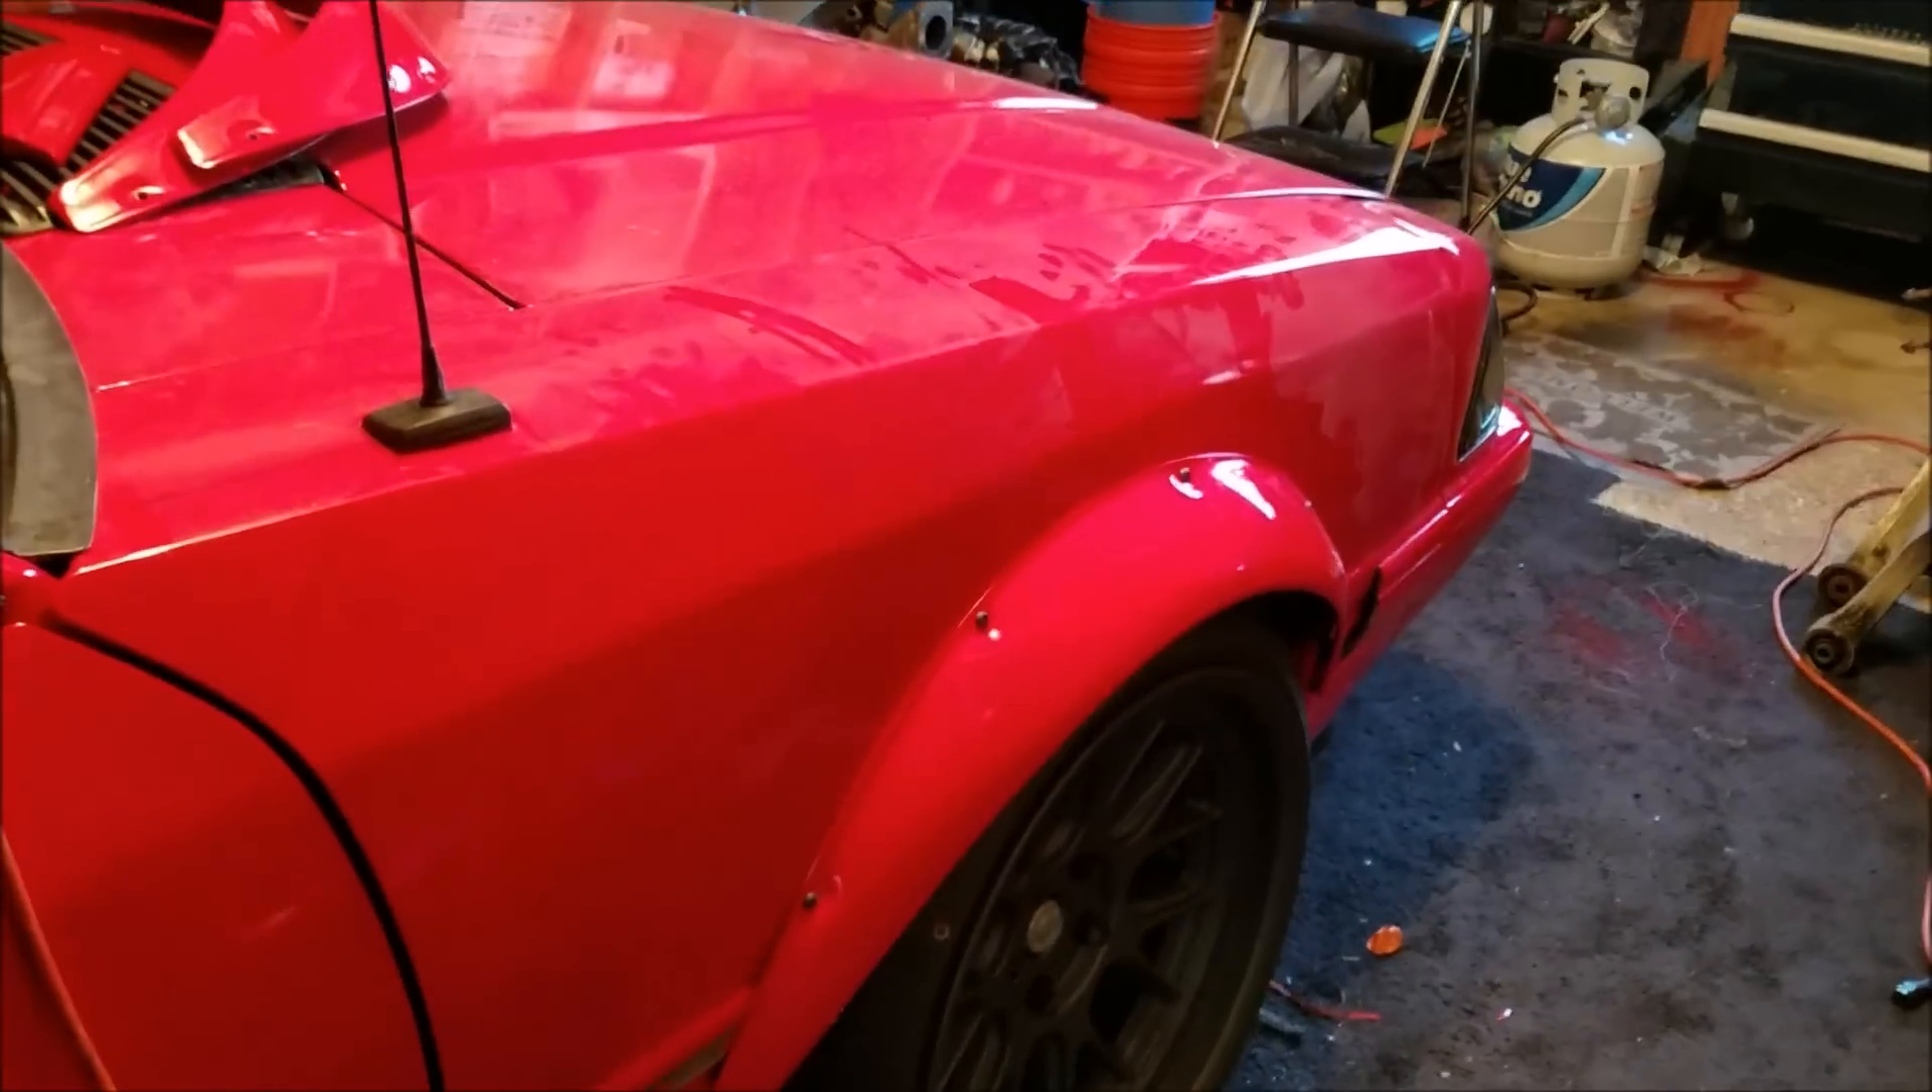Everything's bolted up. So that's one fender done.